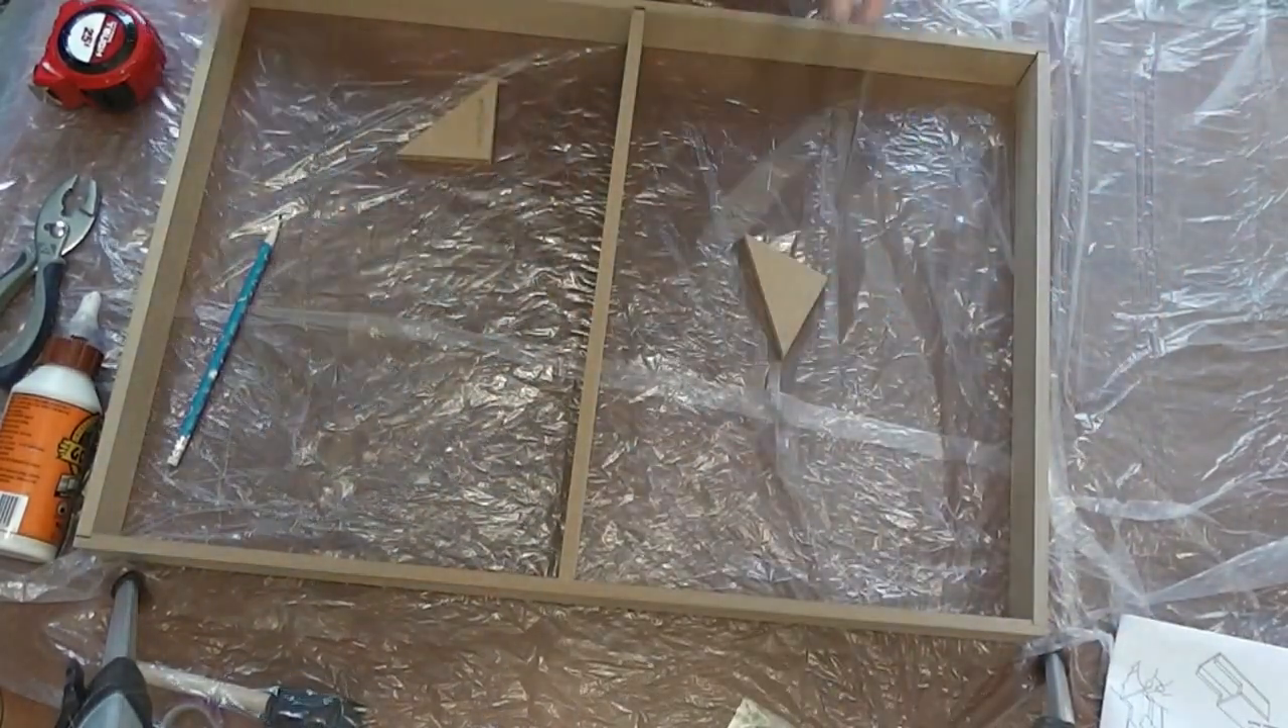All right, so I have dry -fit my pieces of my foundation together.